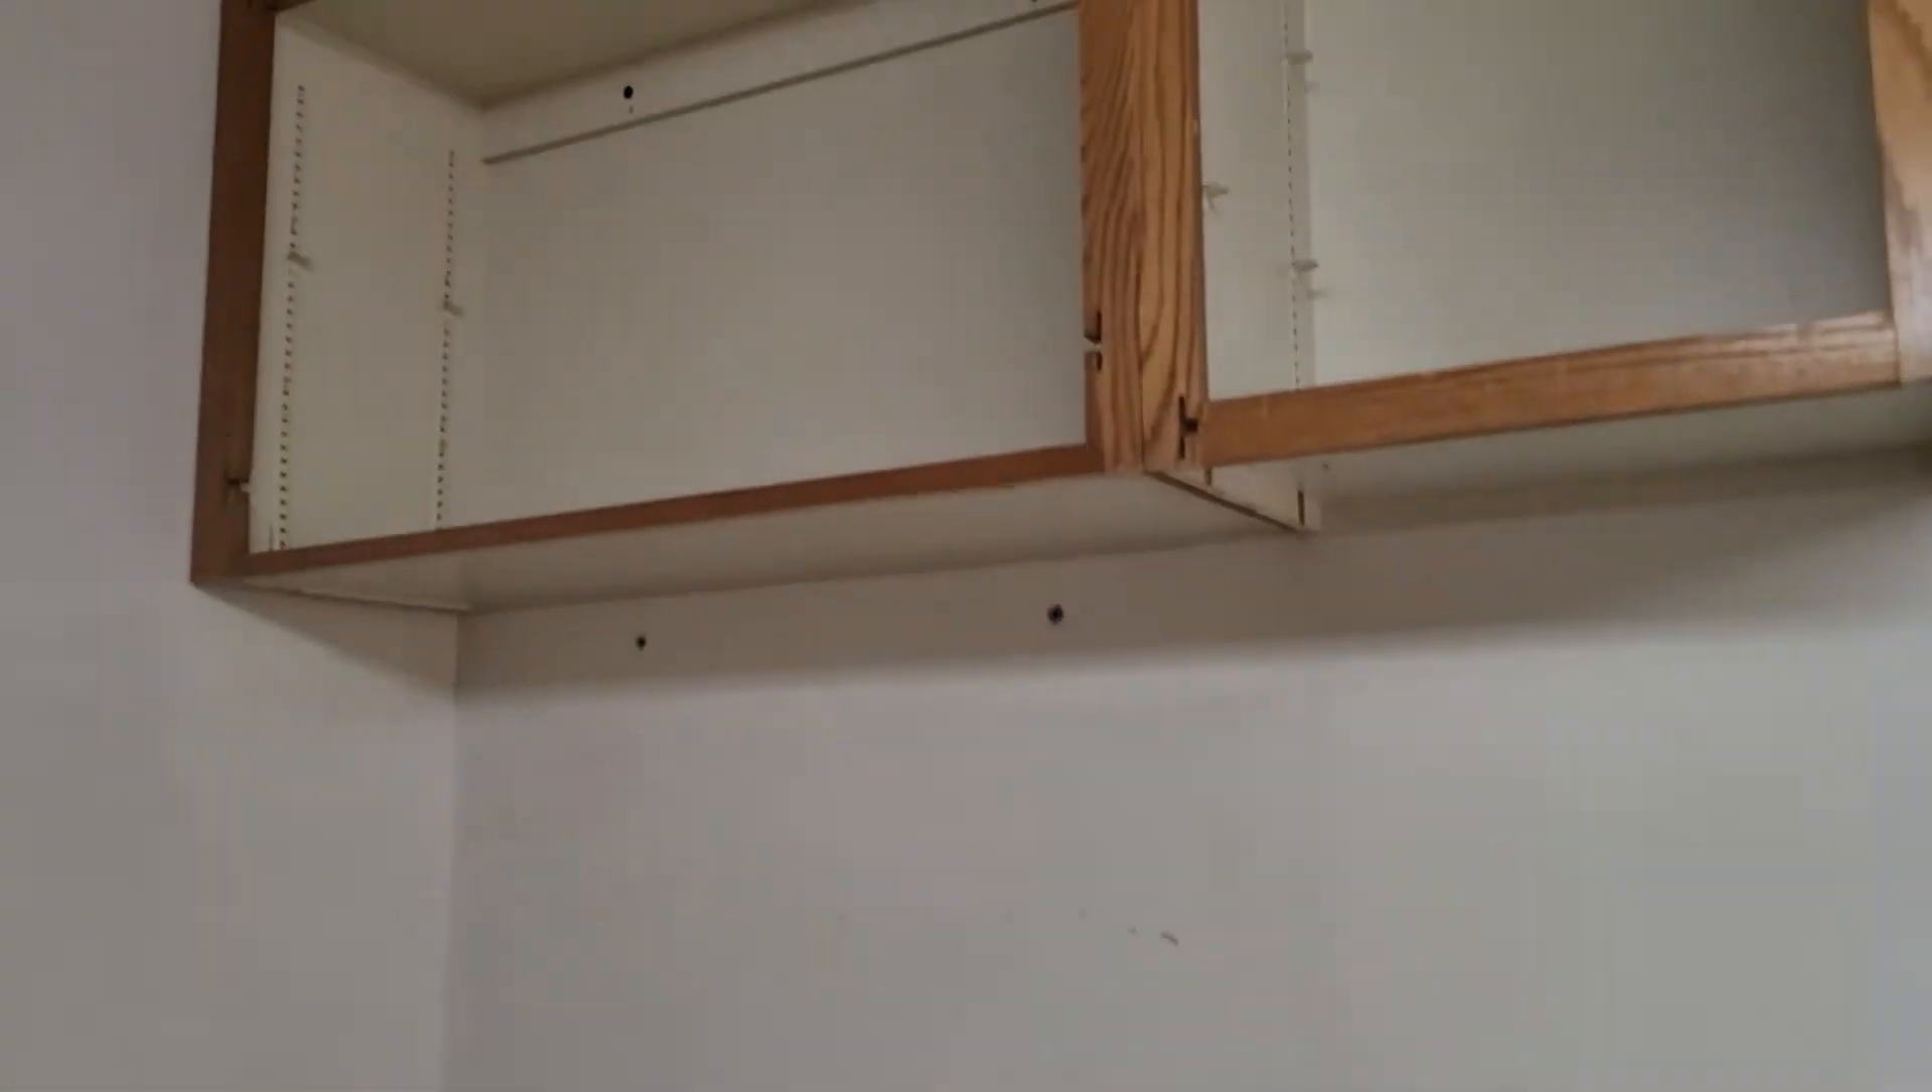So I was able to do that and we got all these cabinets reinstalled as you can see, shortened down.